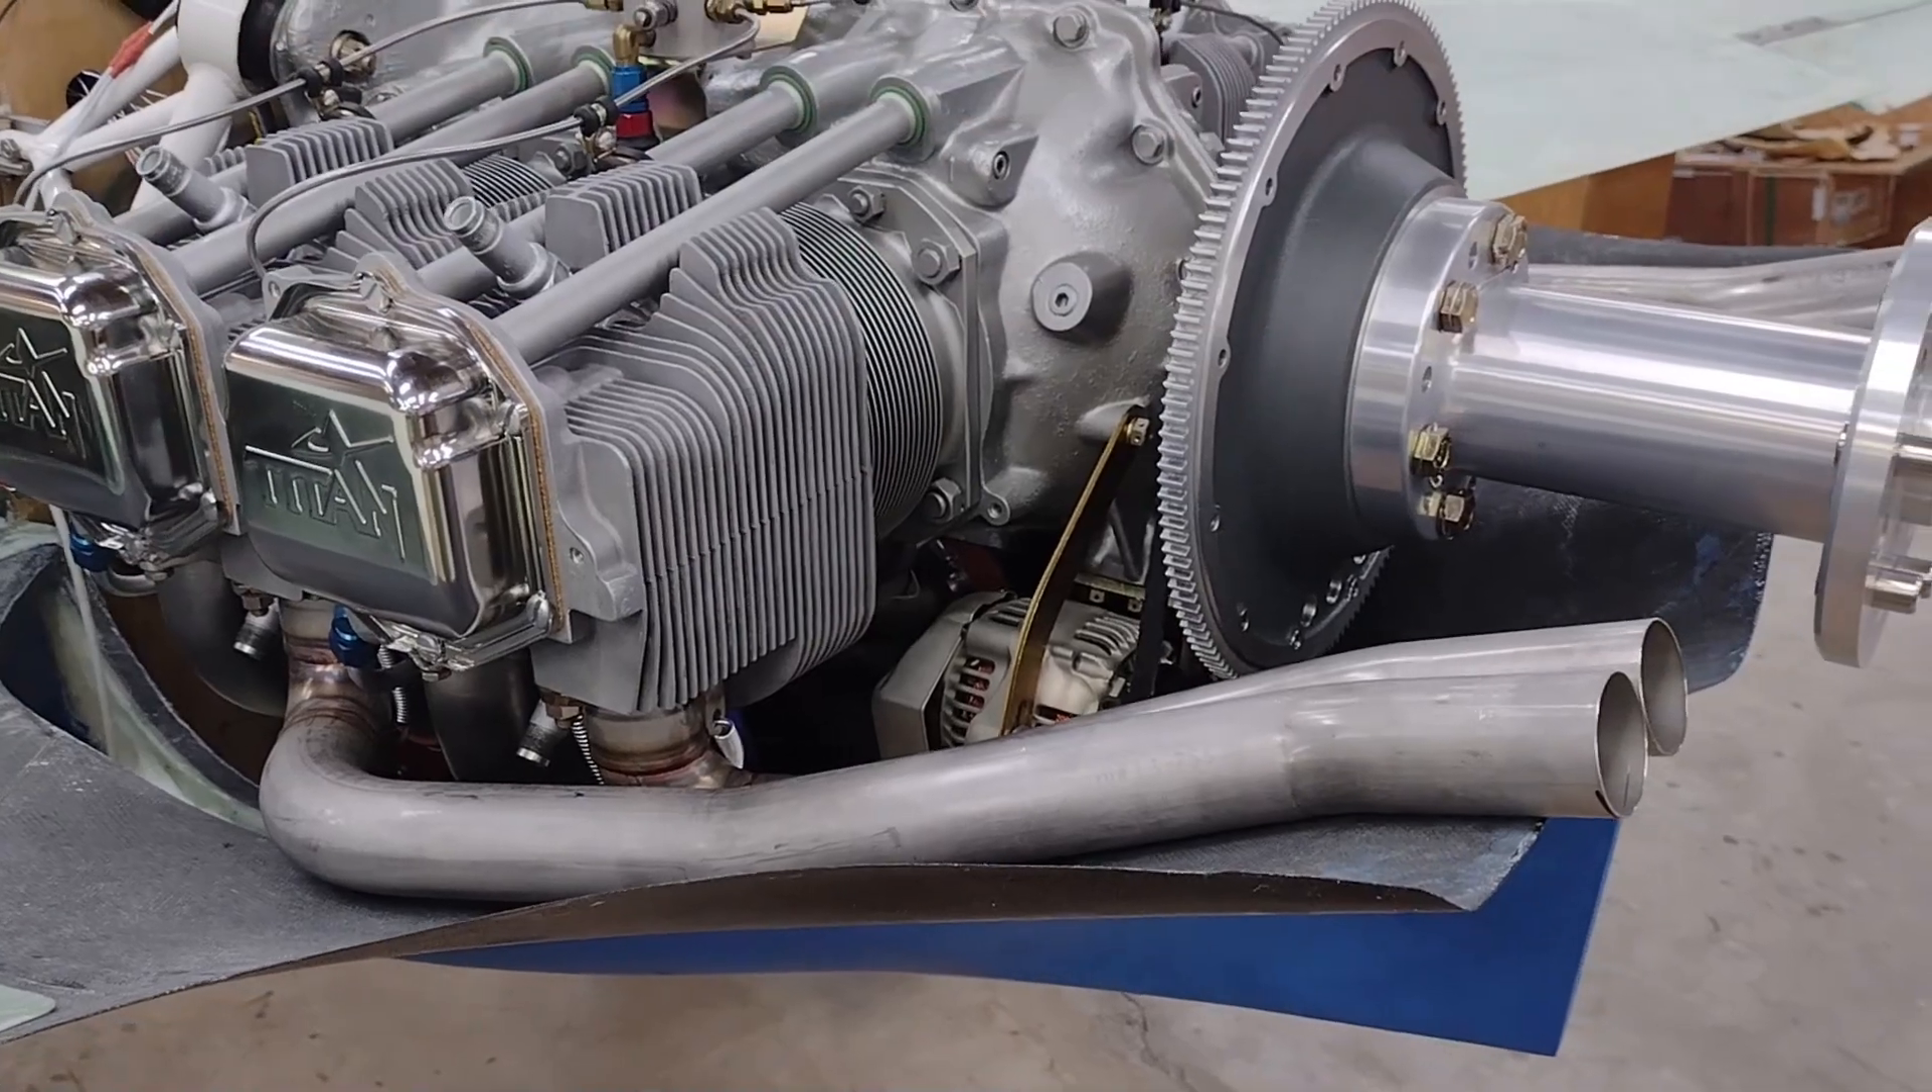One issue I am having that I'm talking to Clinton at Custom Aircraft Parts, who made up these exhausts, as you can see that they're uncomfortably low, sitting very close, especially on the left side.